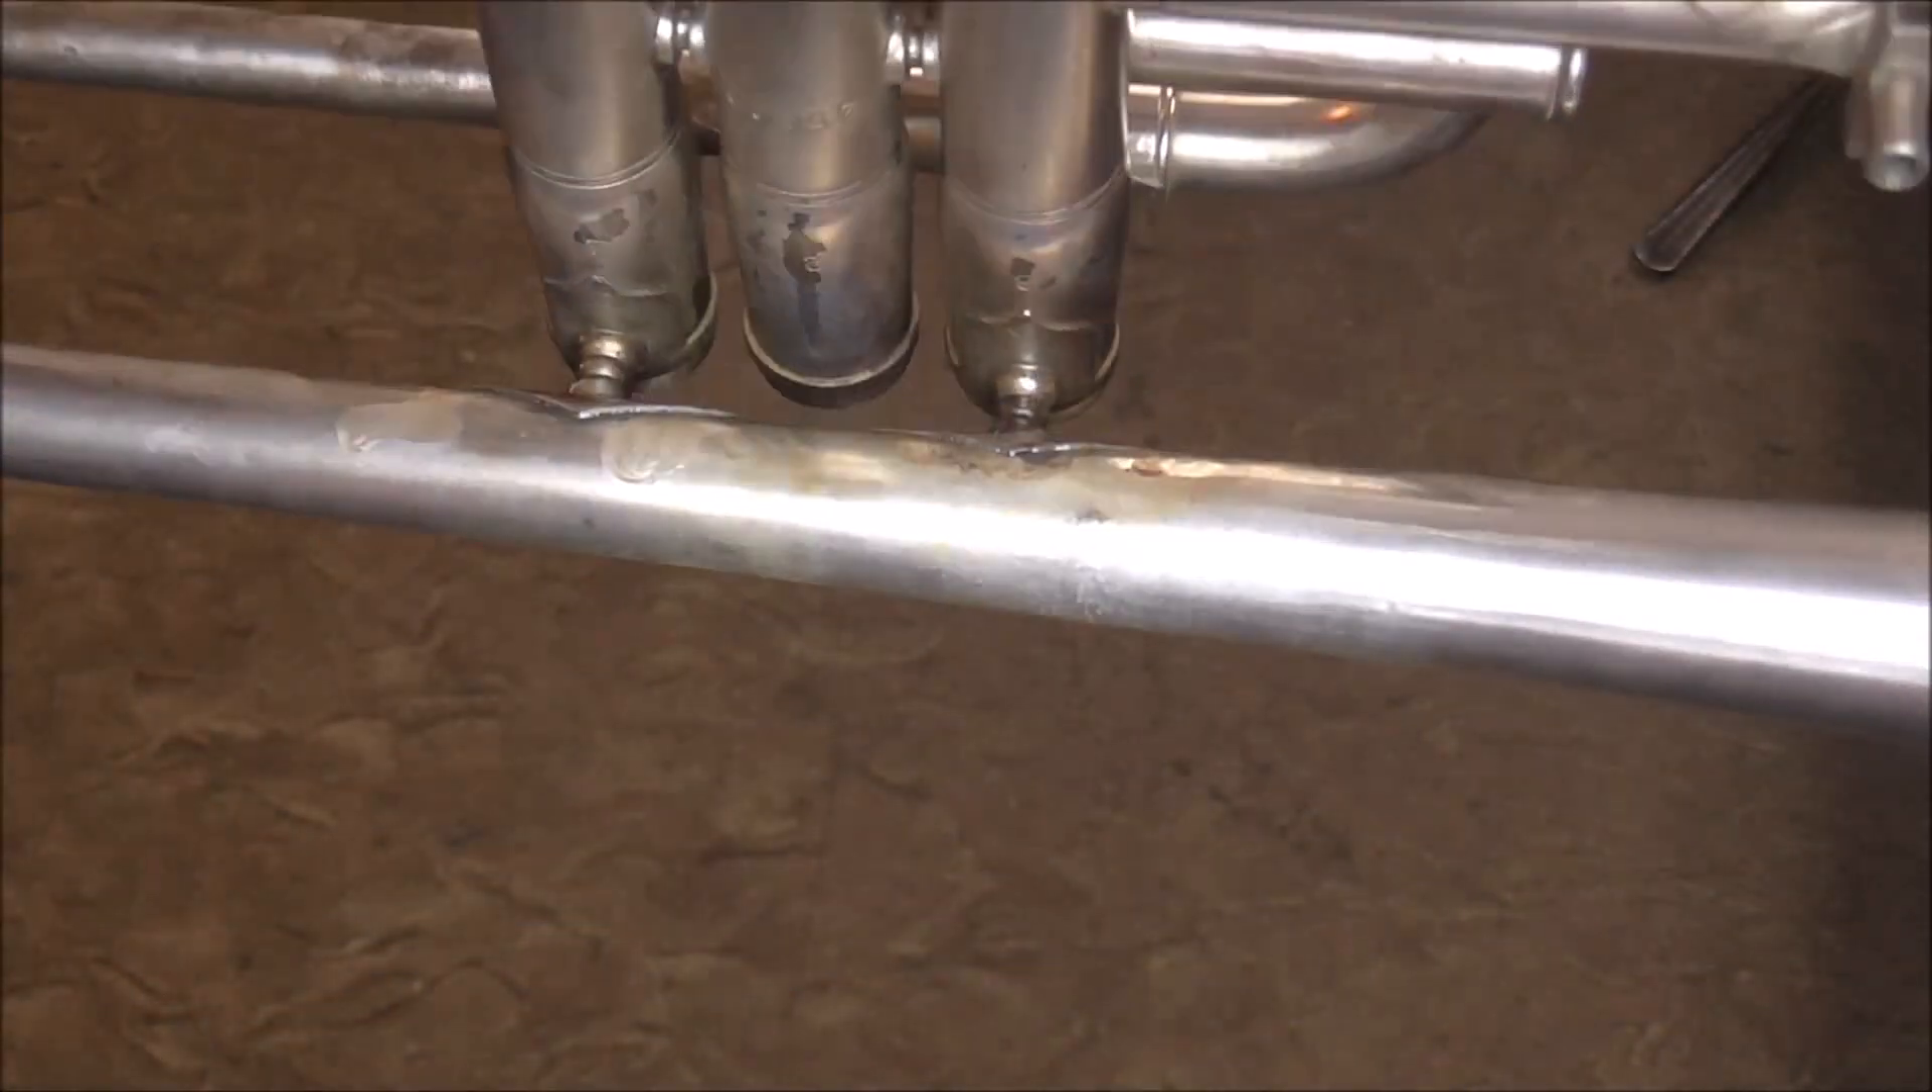I got the solder joints done and I just need to clean them up.